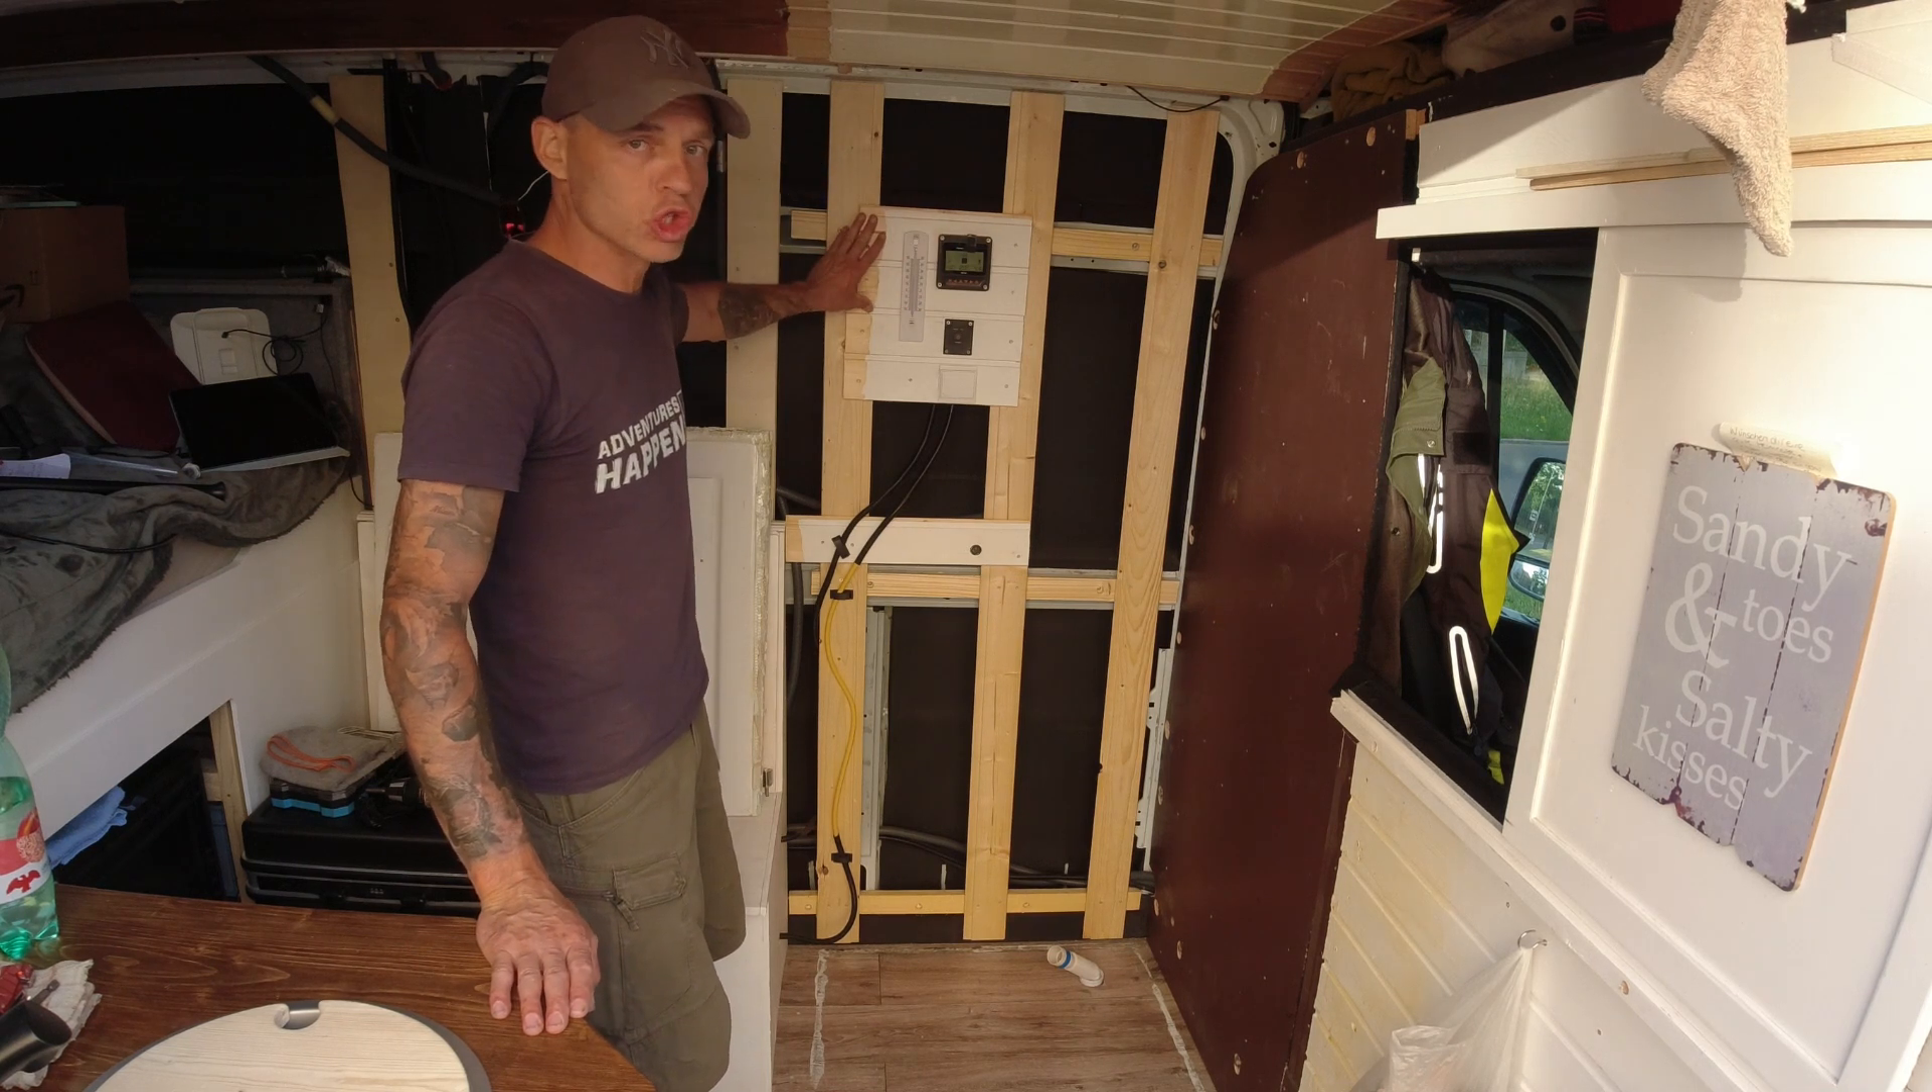So, ich habe einmal die Paneelen, wo die Elektrik hier drangeschraubt ist, die habe ich jetzt einfach mal hier drüben angeschraubt, dass ich die Elektrik weiter nutzen kann.